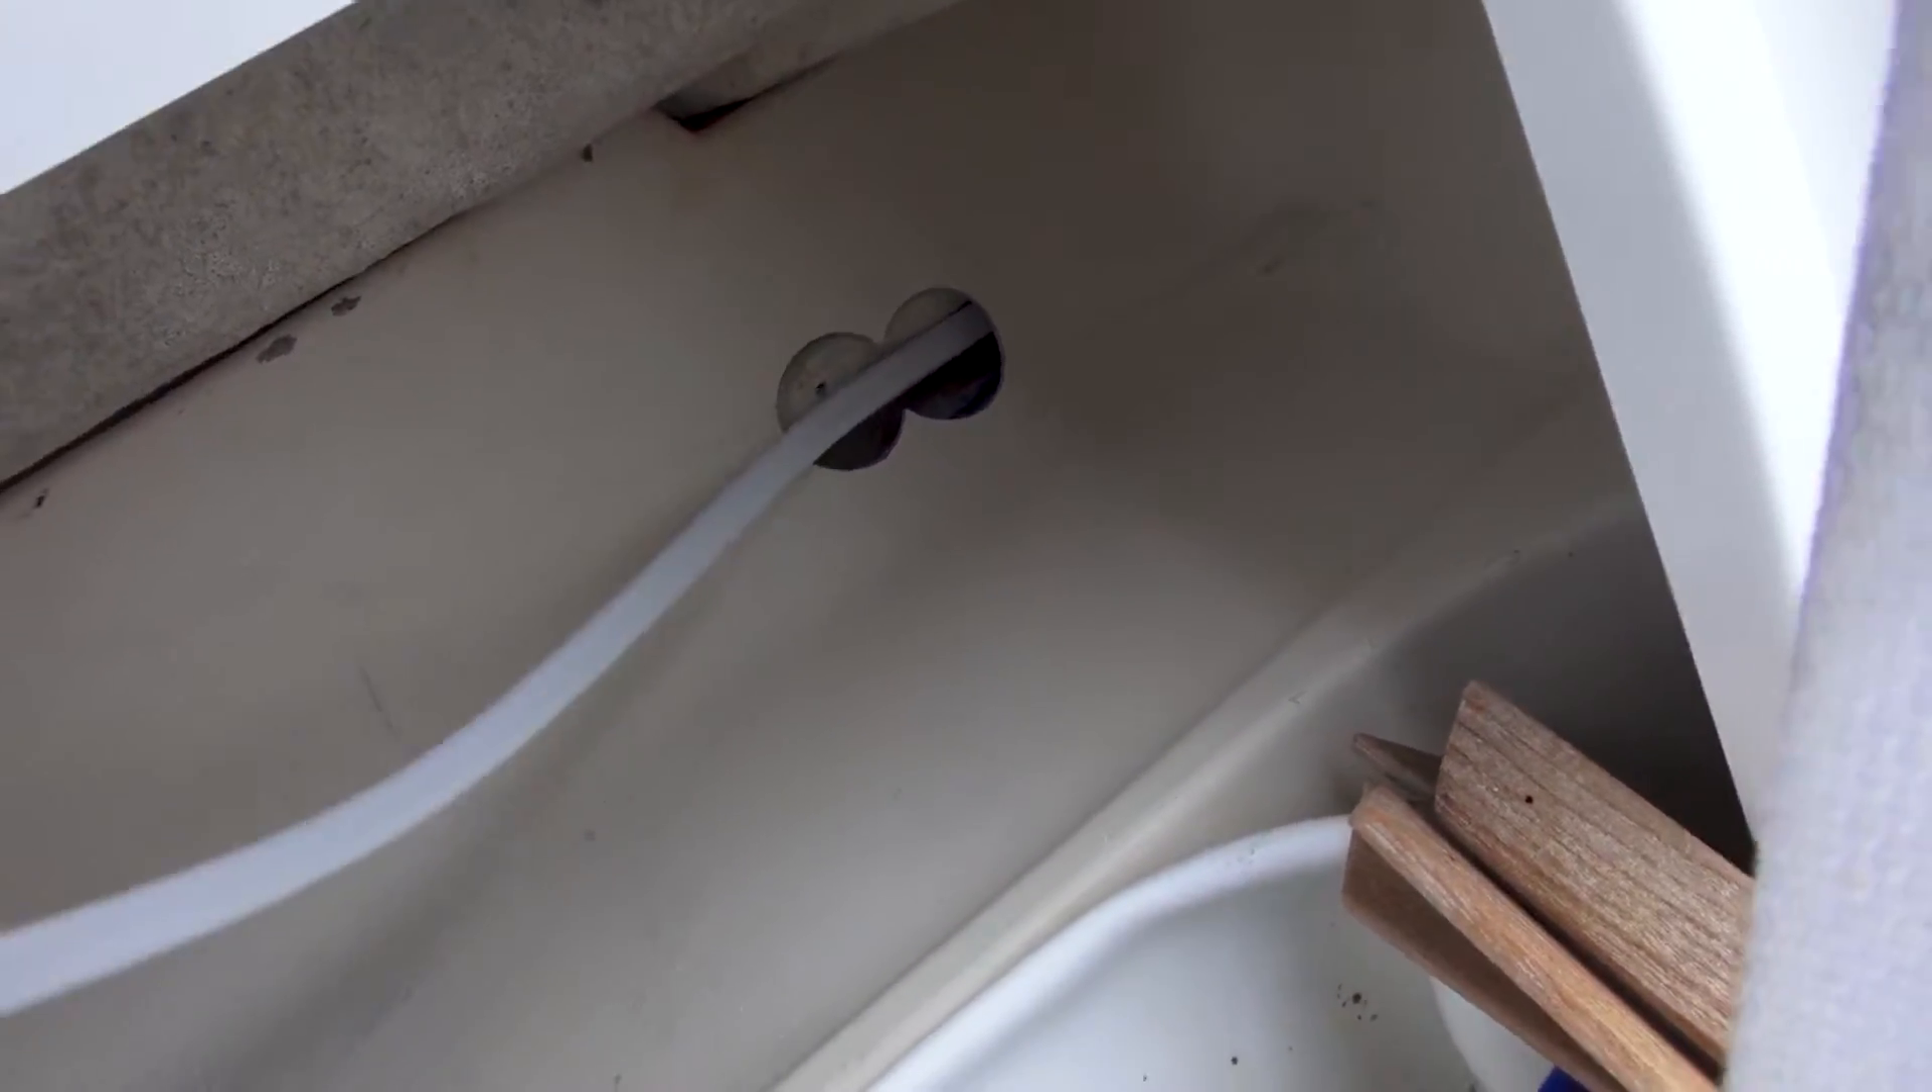So, here I got the cable through.